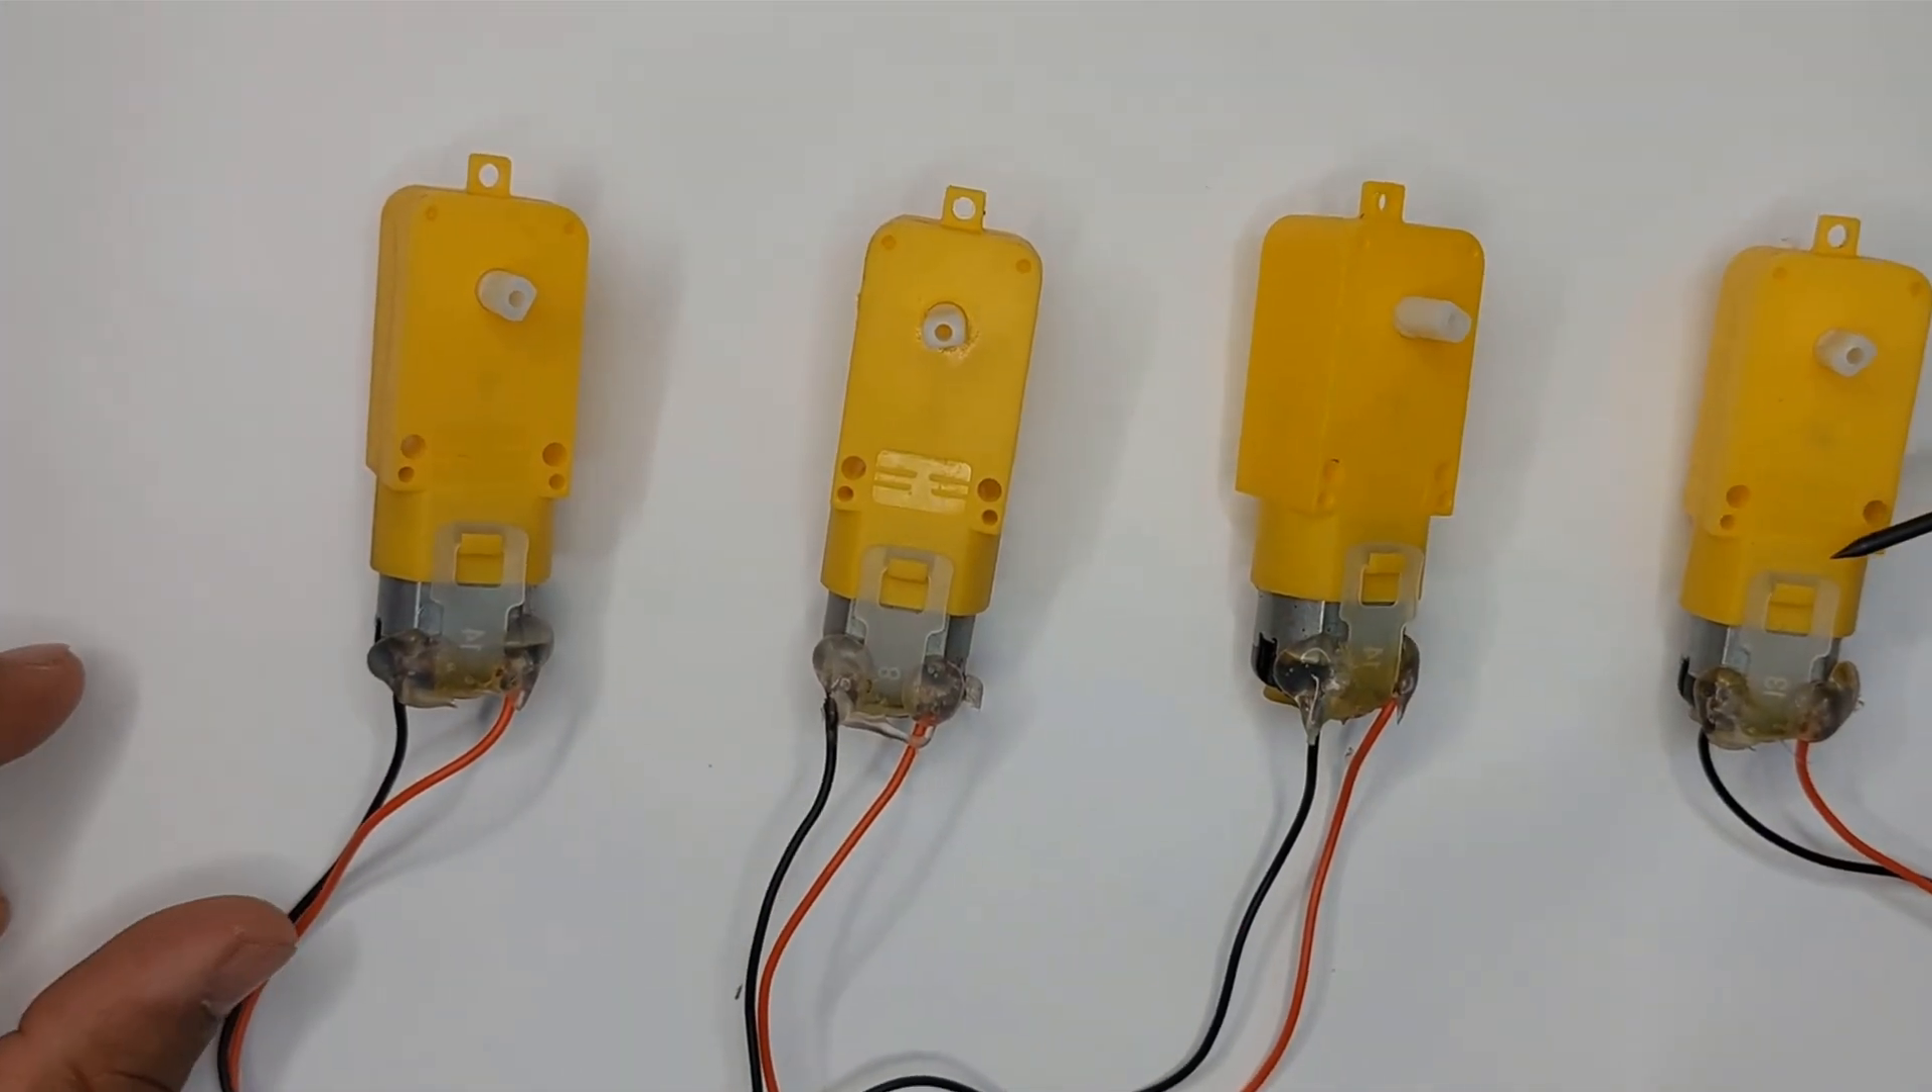After soldering the black and red wires and applying glue, motors look like this.